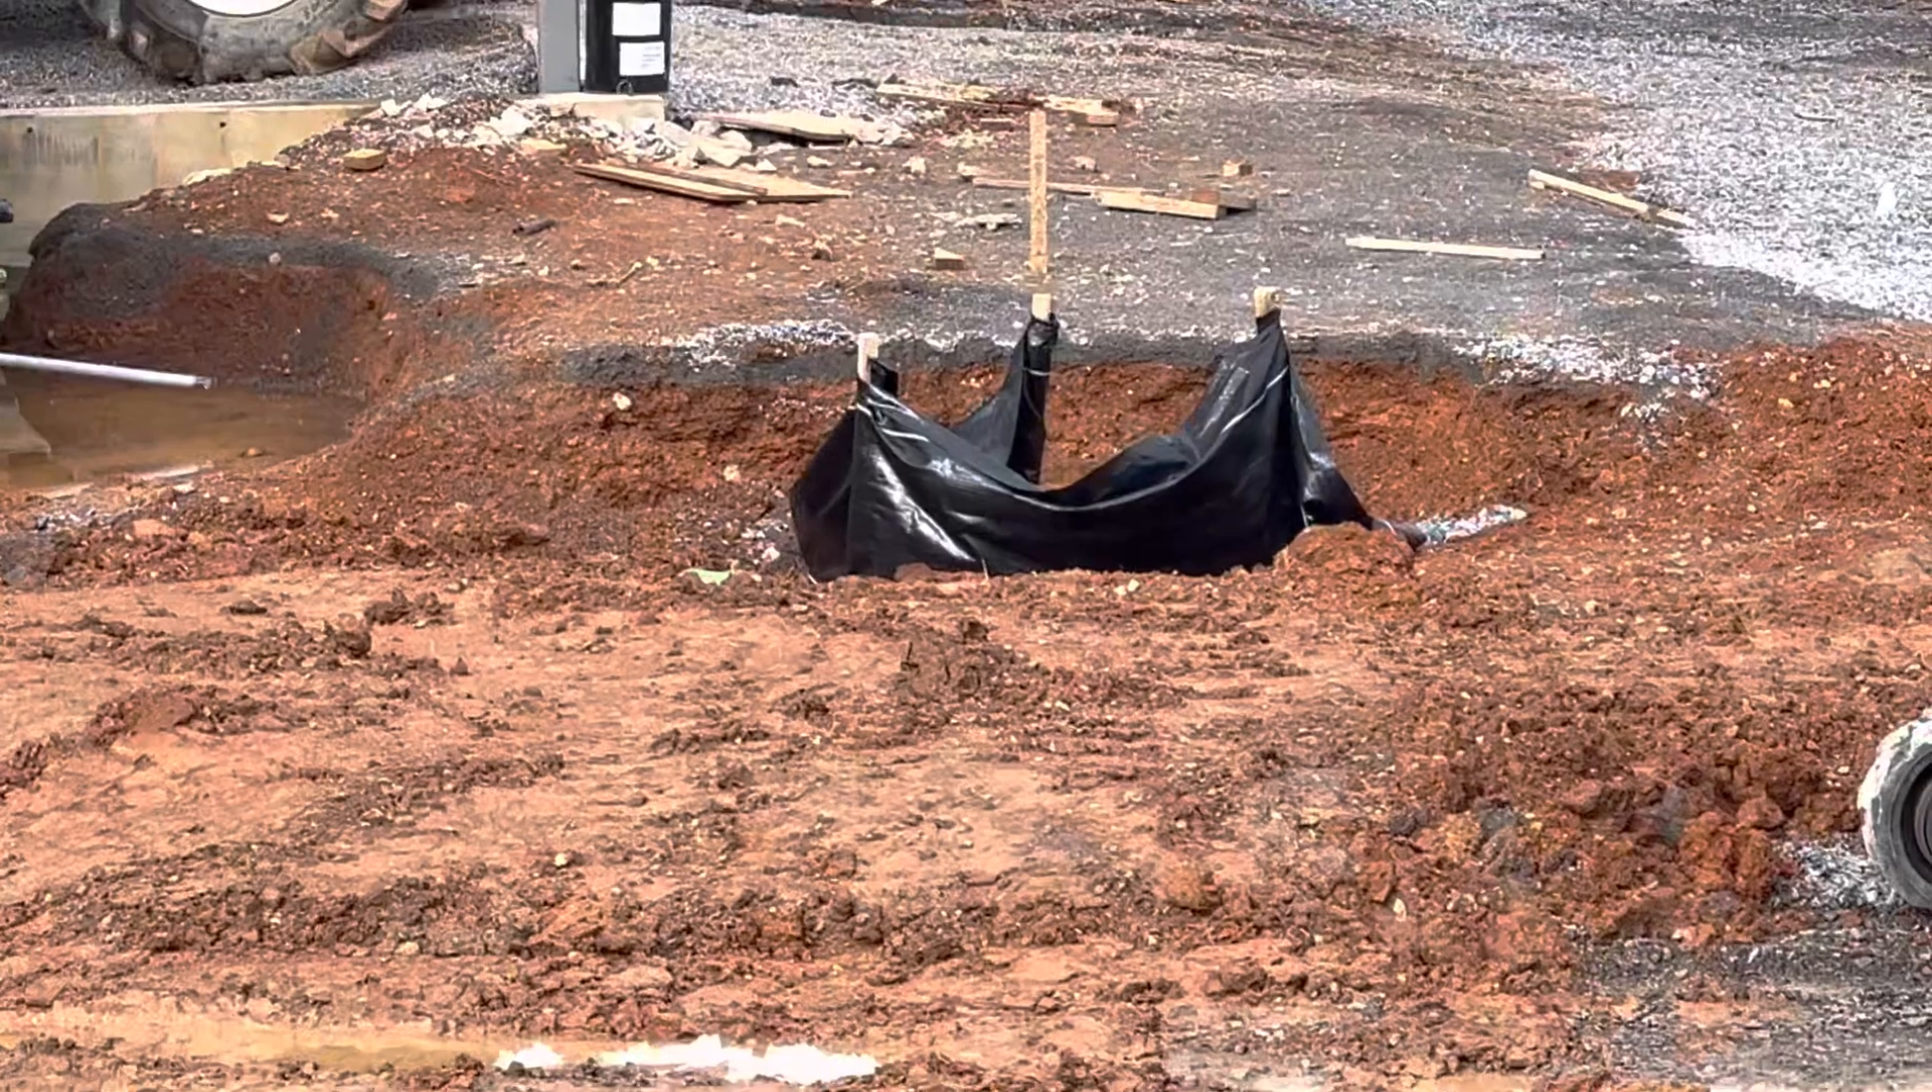Also you can see here like the we installed the silt fence around the catch basin or for erosion control.